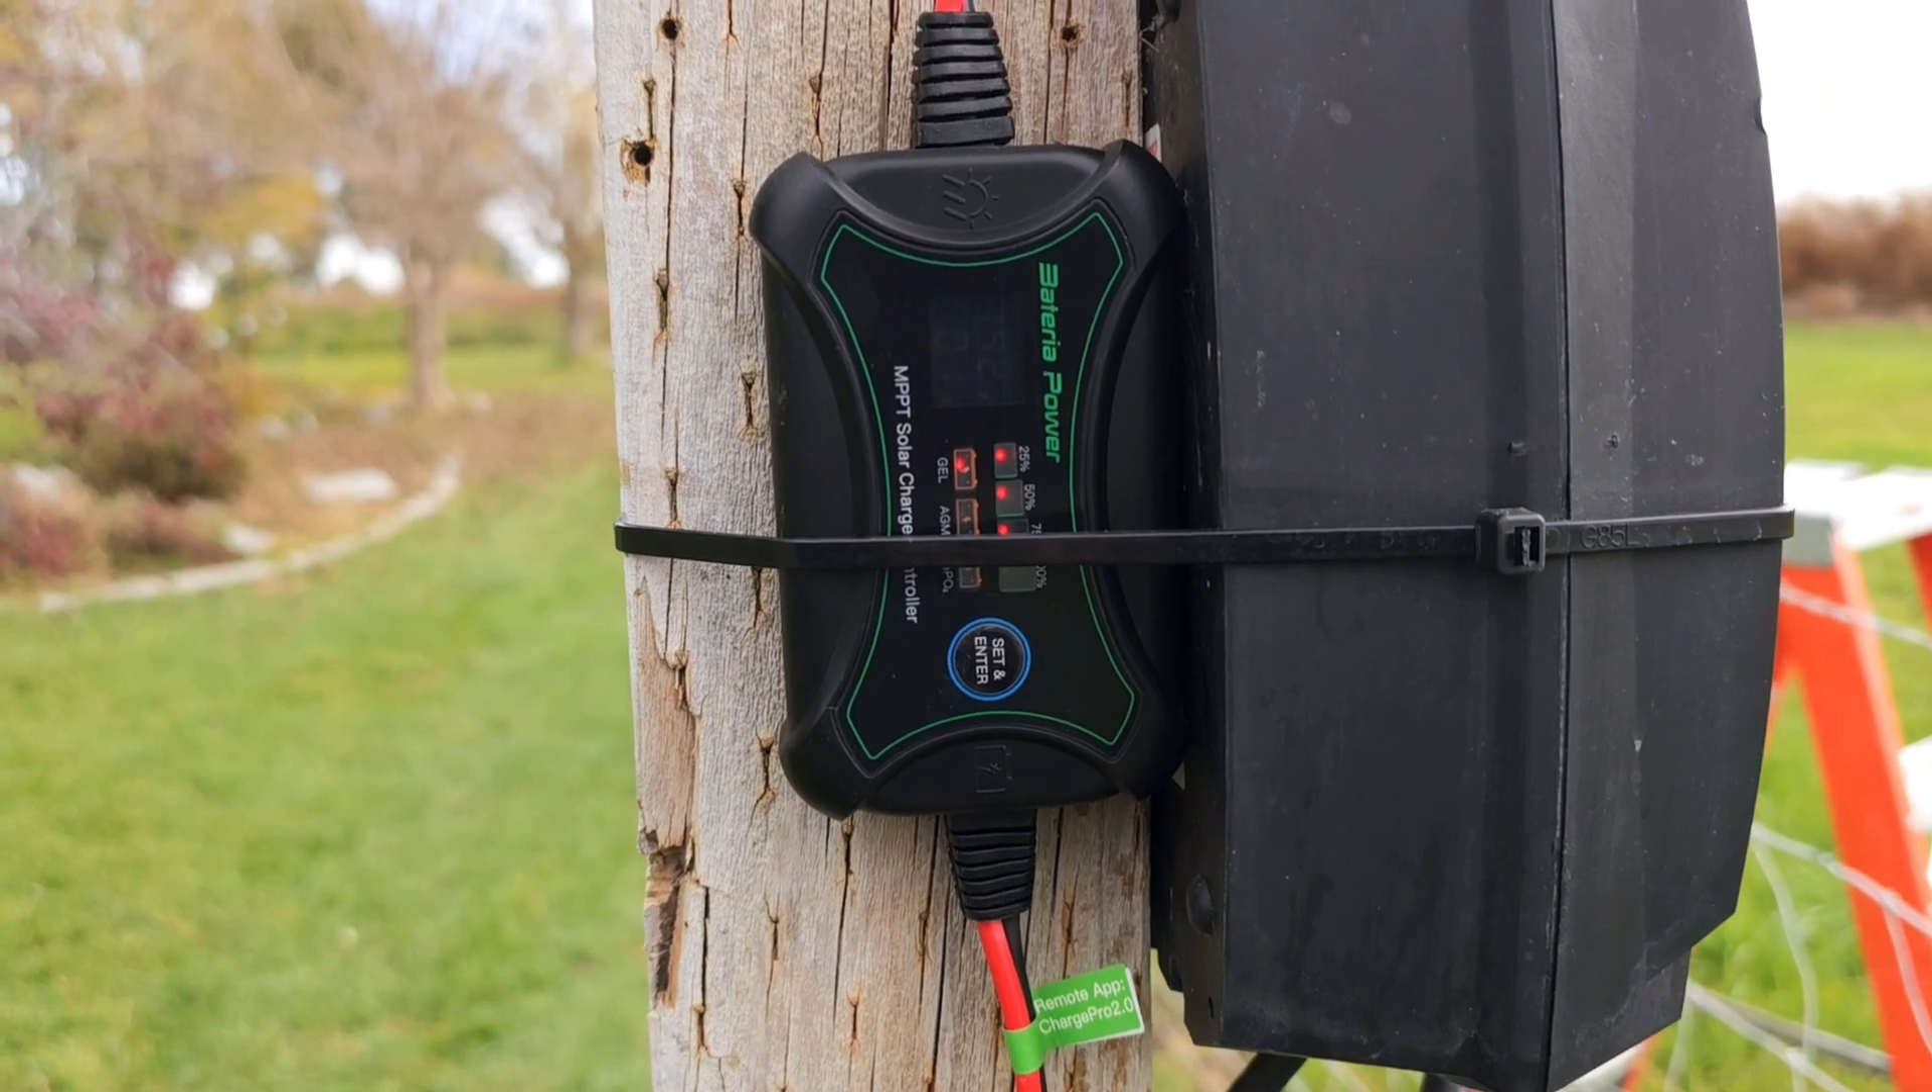We've got the charge controller mounted to the post. Everything's lit up, functioning the way it's supposed to. I've taken and tucked all my wires away out of the weather.